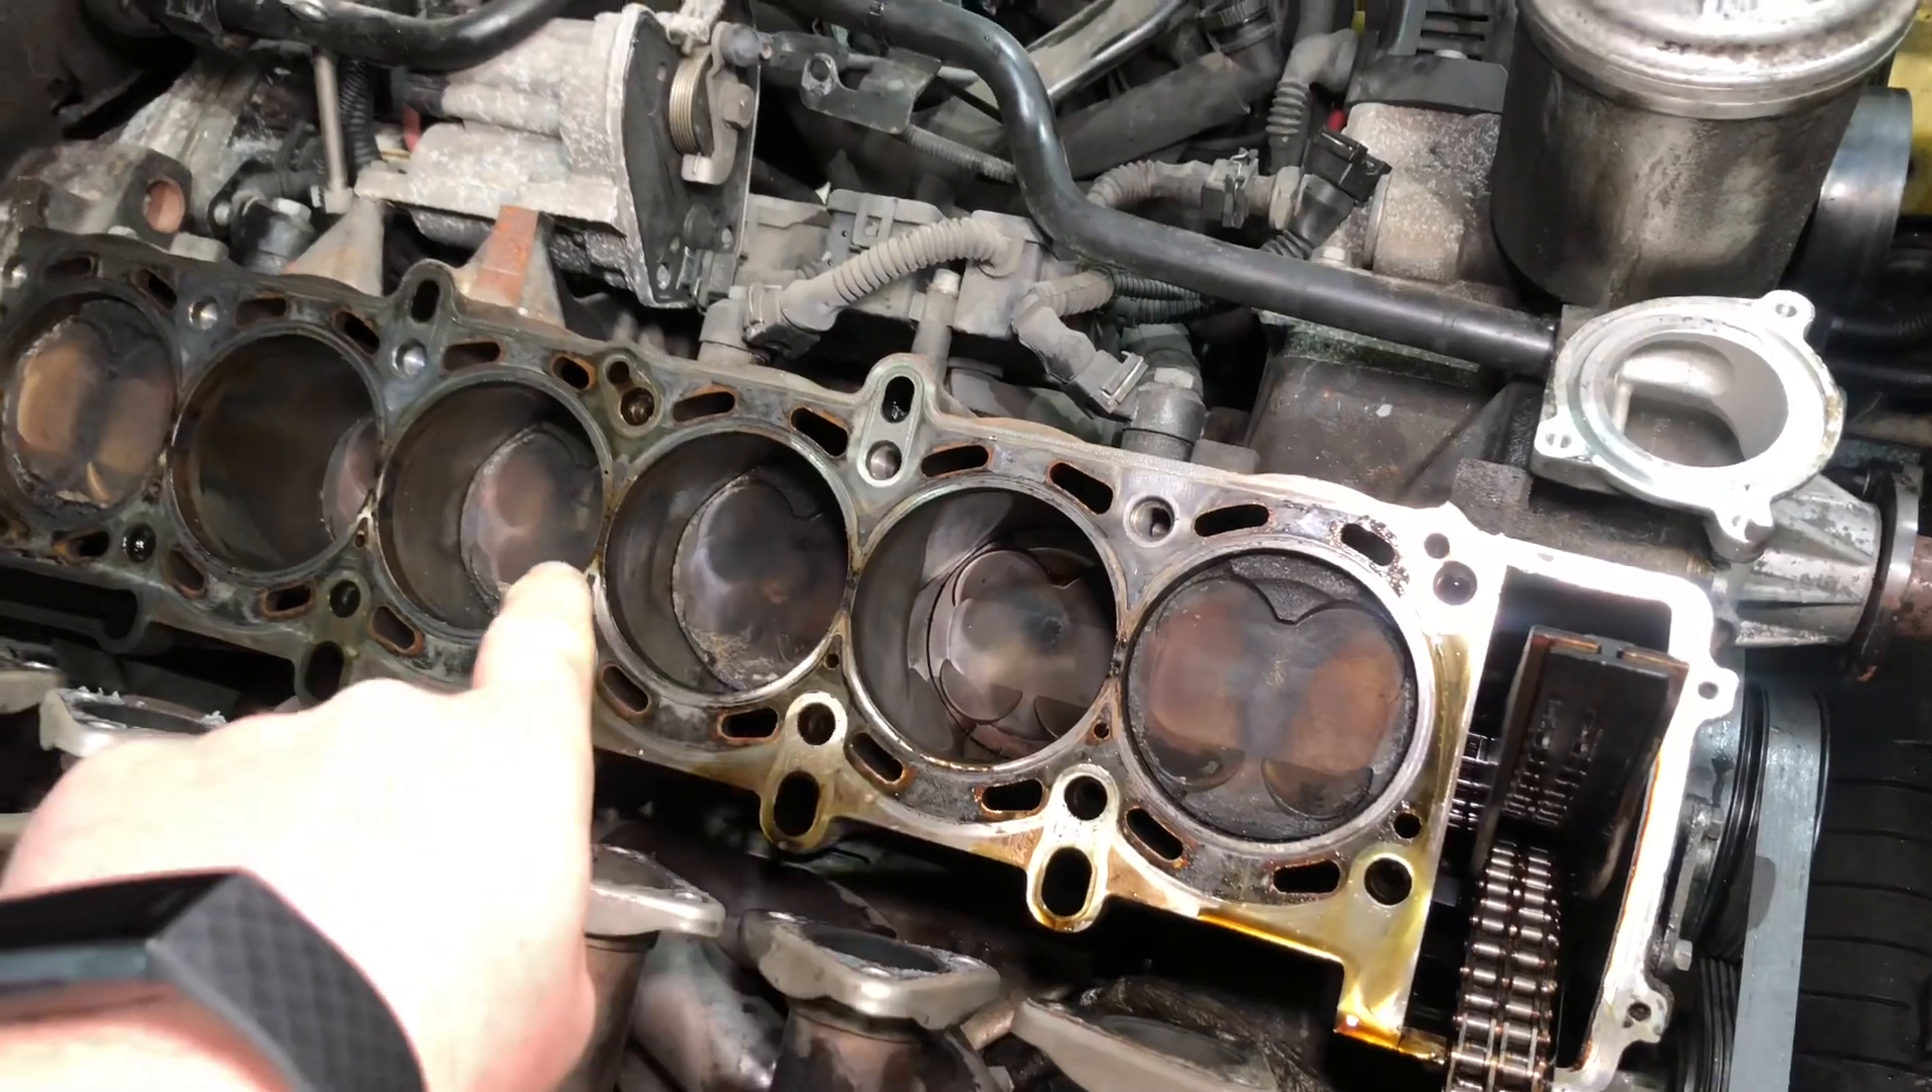Cylinder head has now been removed which was a straightforward process once the head bolts have been undone in their correct position.